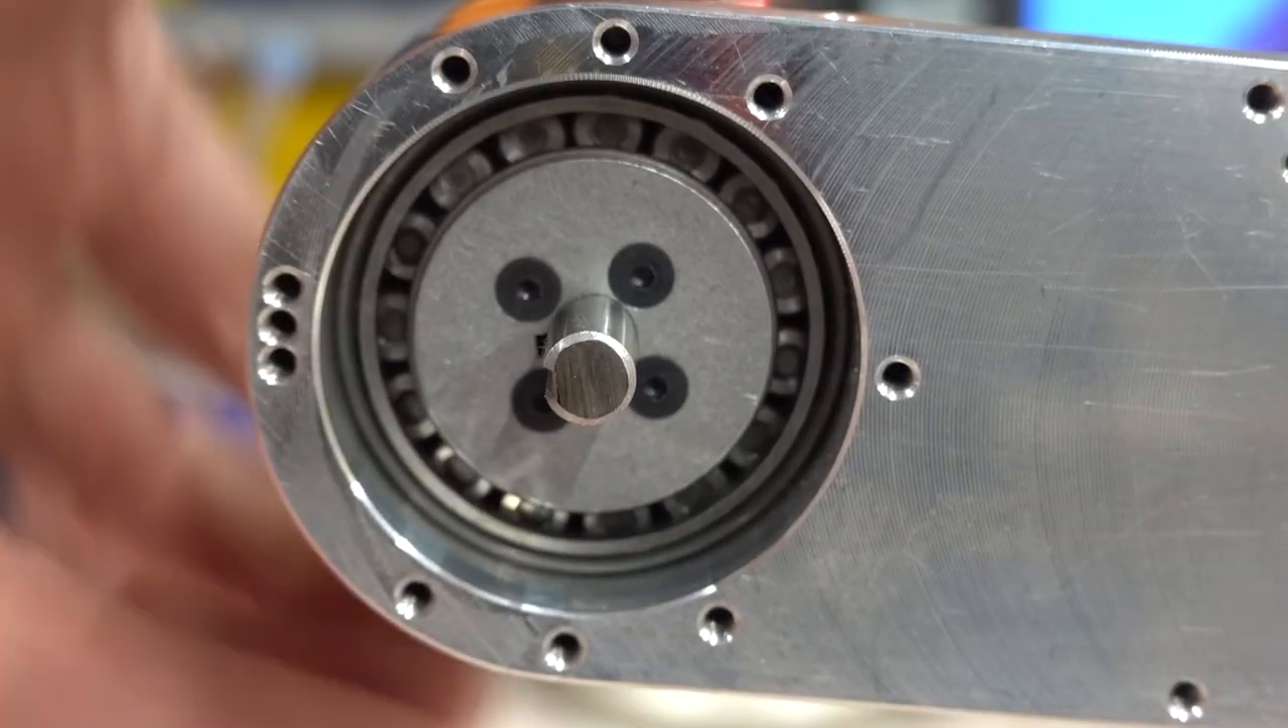We have now made the J3 spindle bearing assembly.